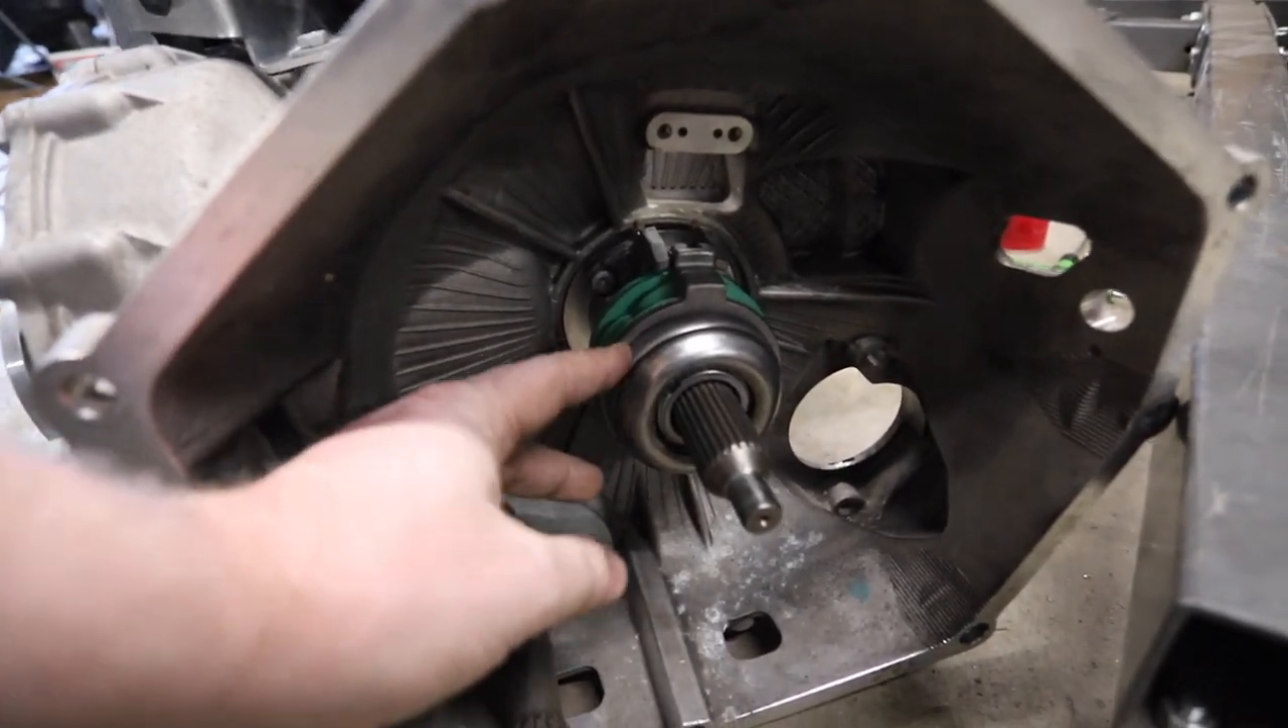So we got our slave cylinder in here.